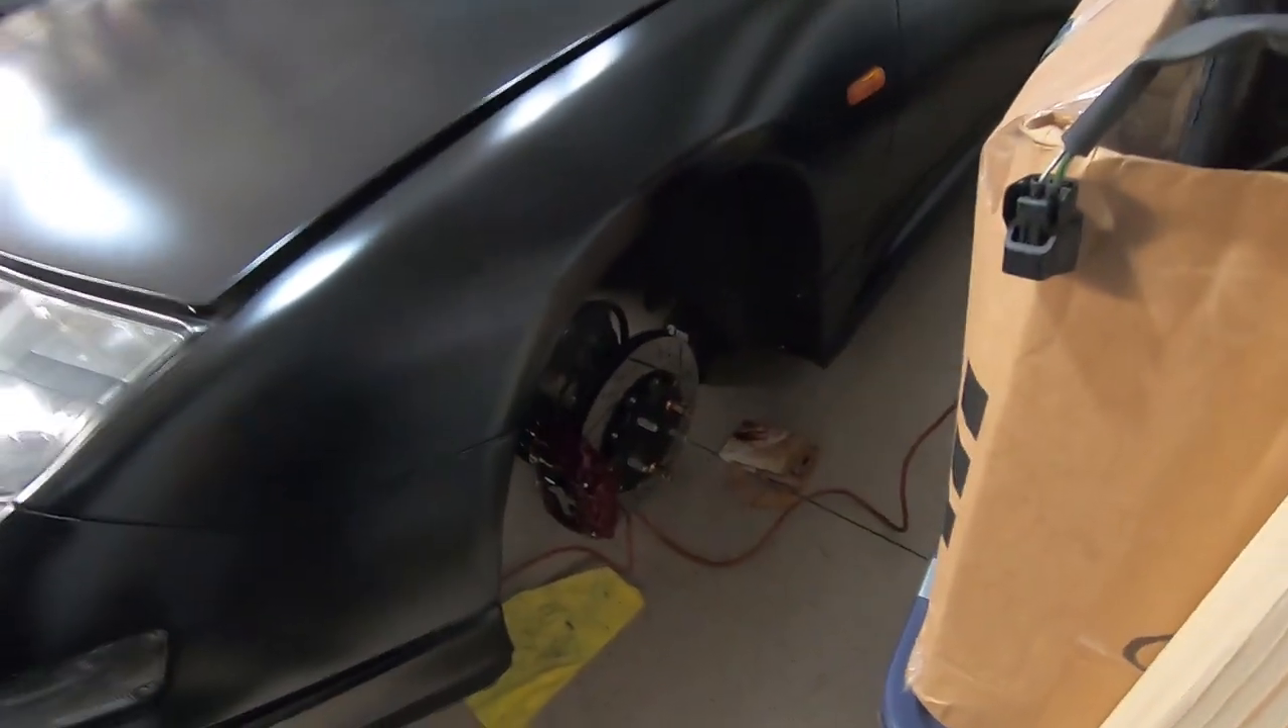My car is done as well. Just need to put the wheels on.